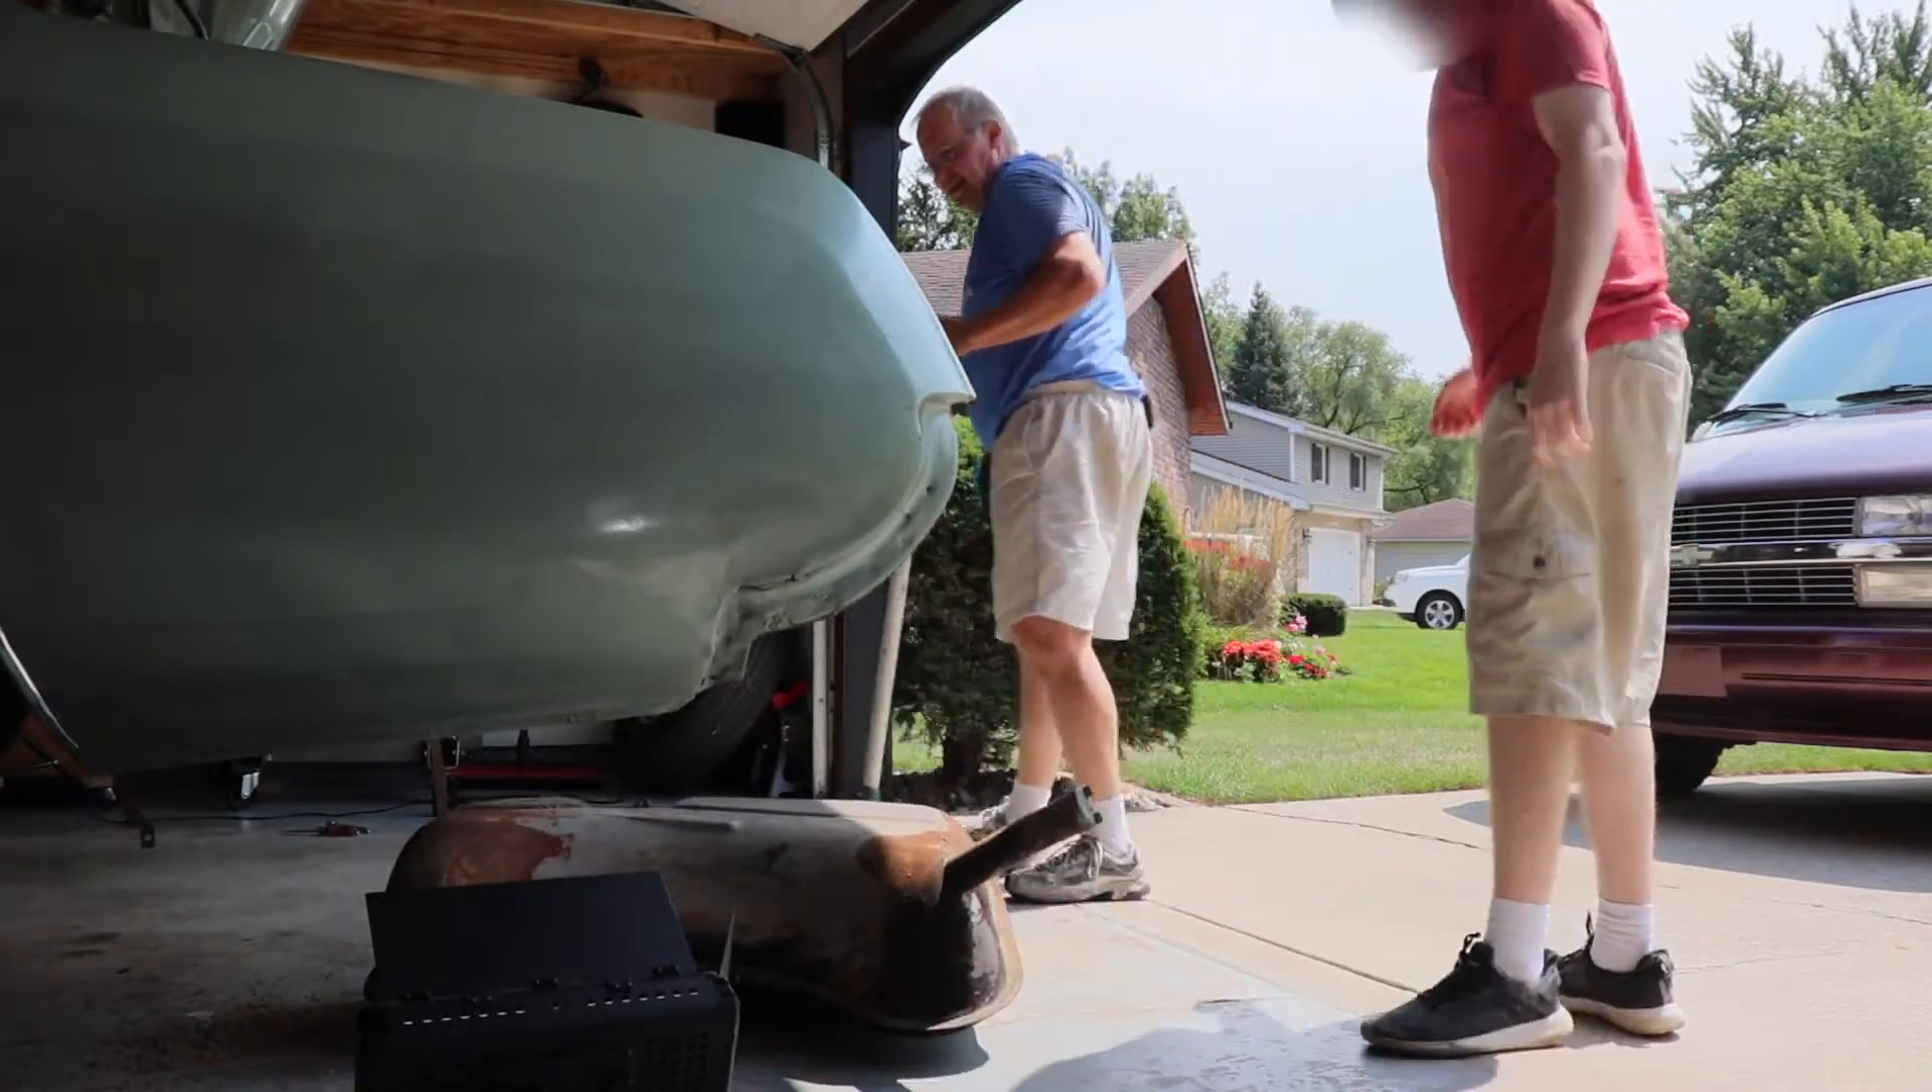We got the gas tank out.